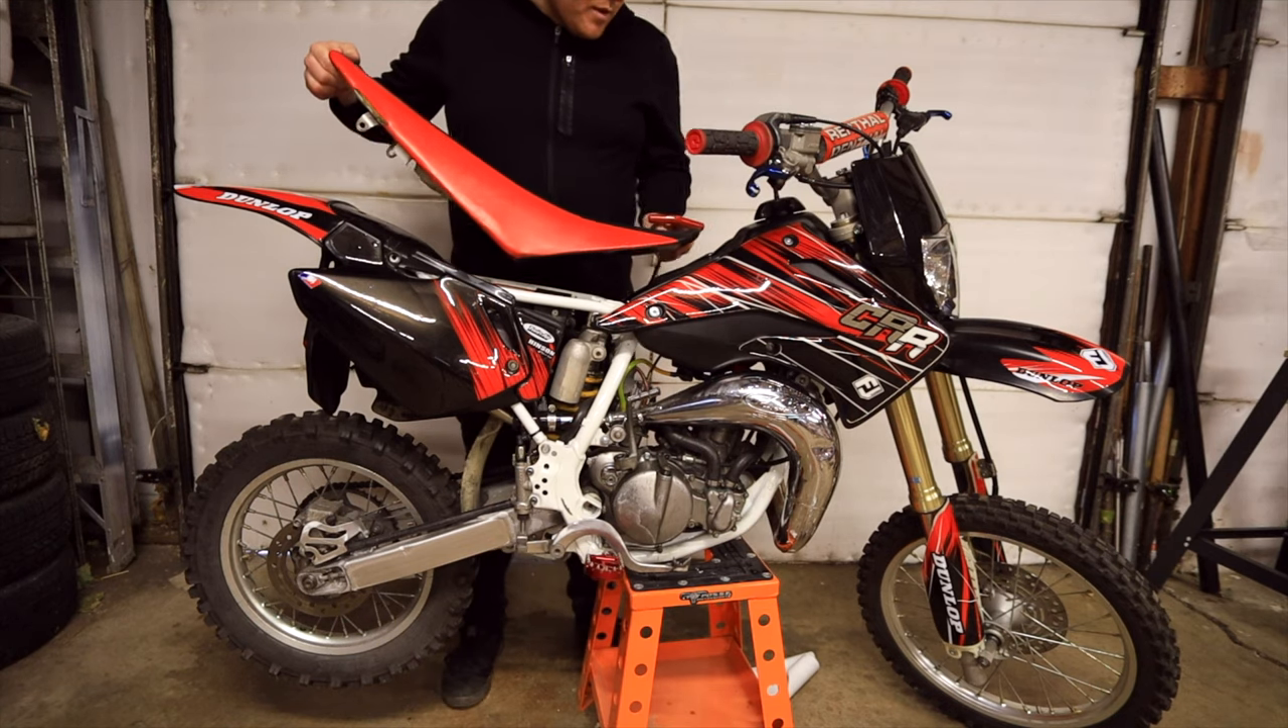All the graphics are on so now let's just put the seat back on and we'll be done.